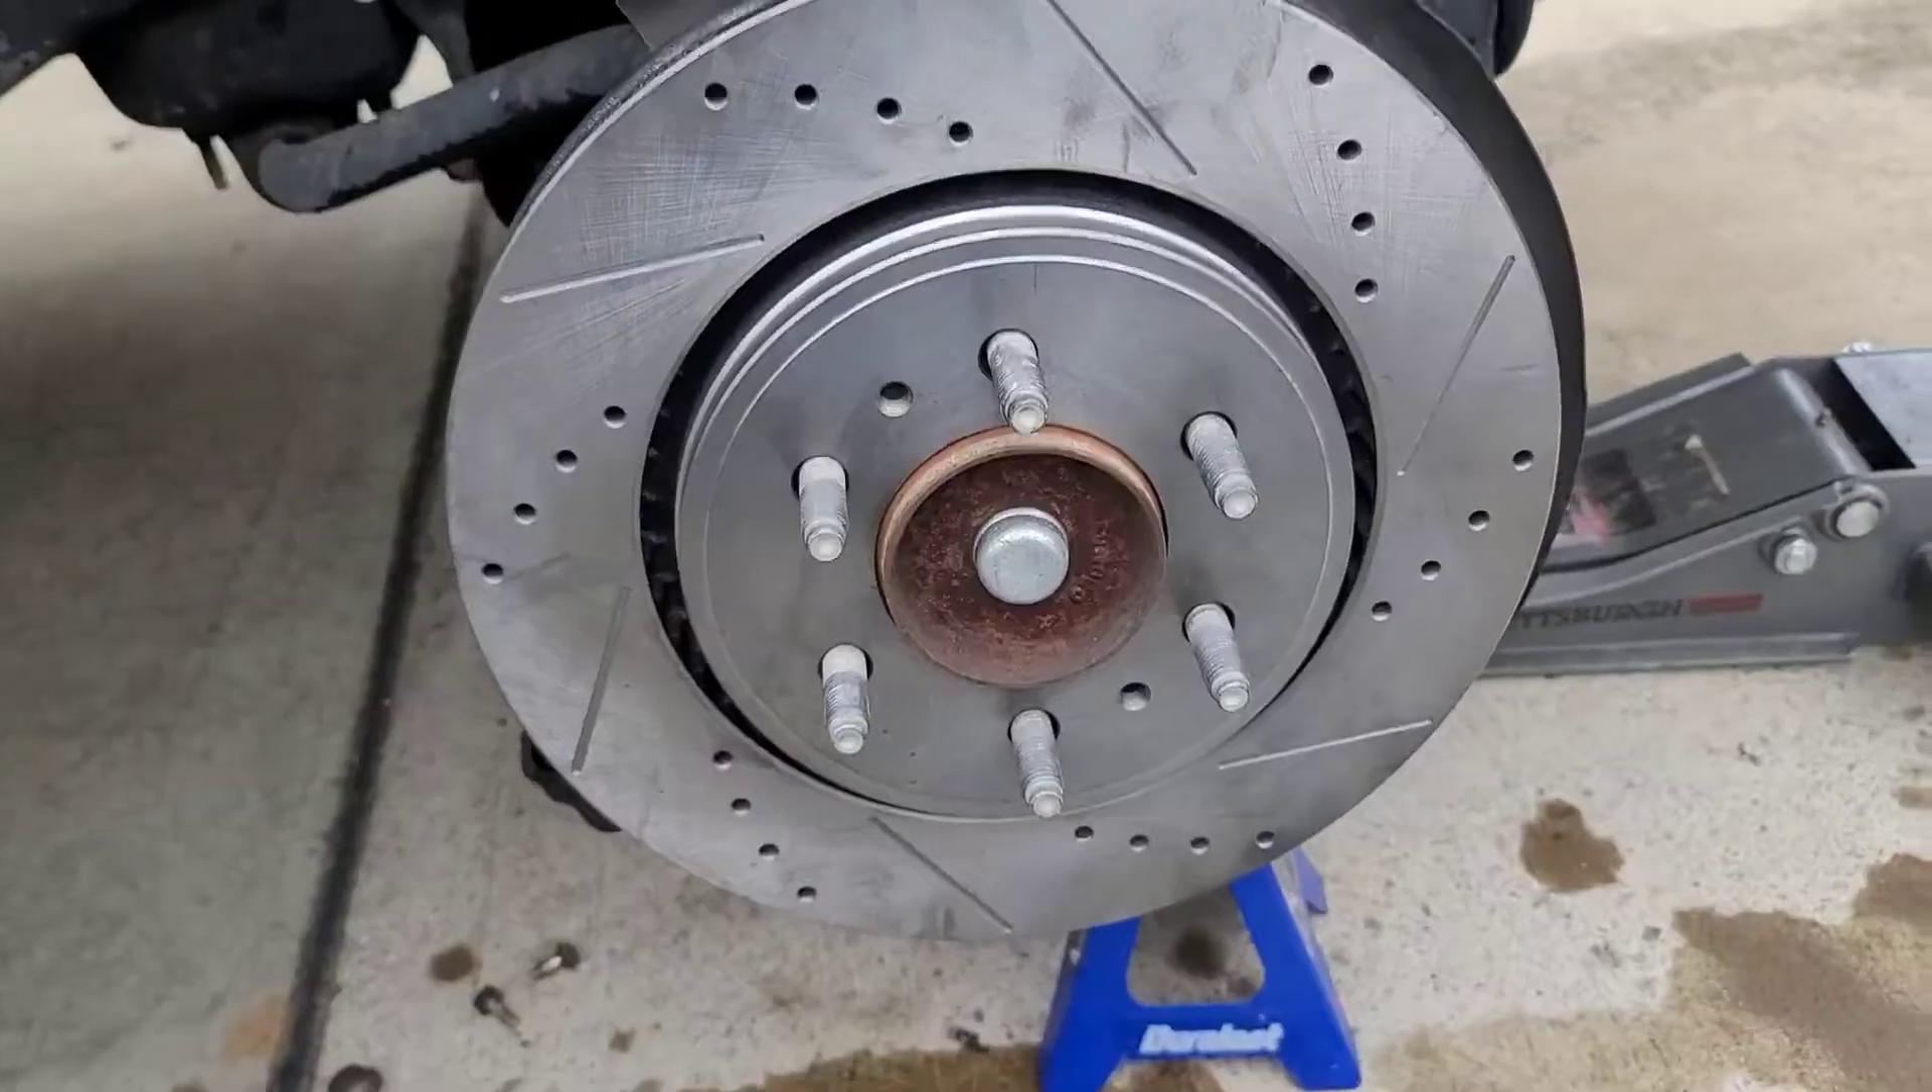Okay I got the new rotor put in place.